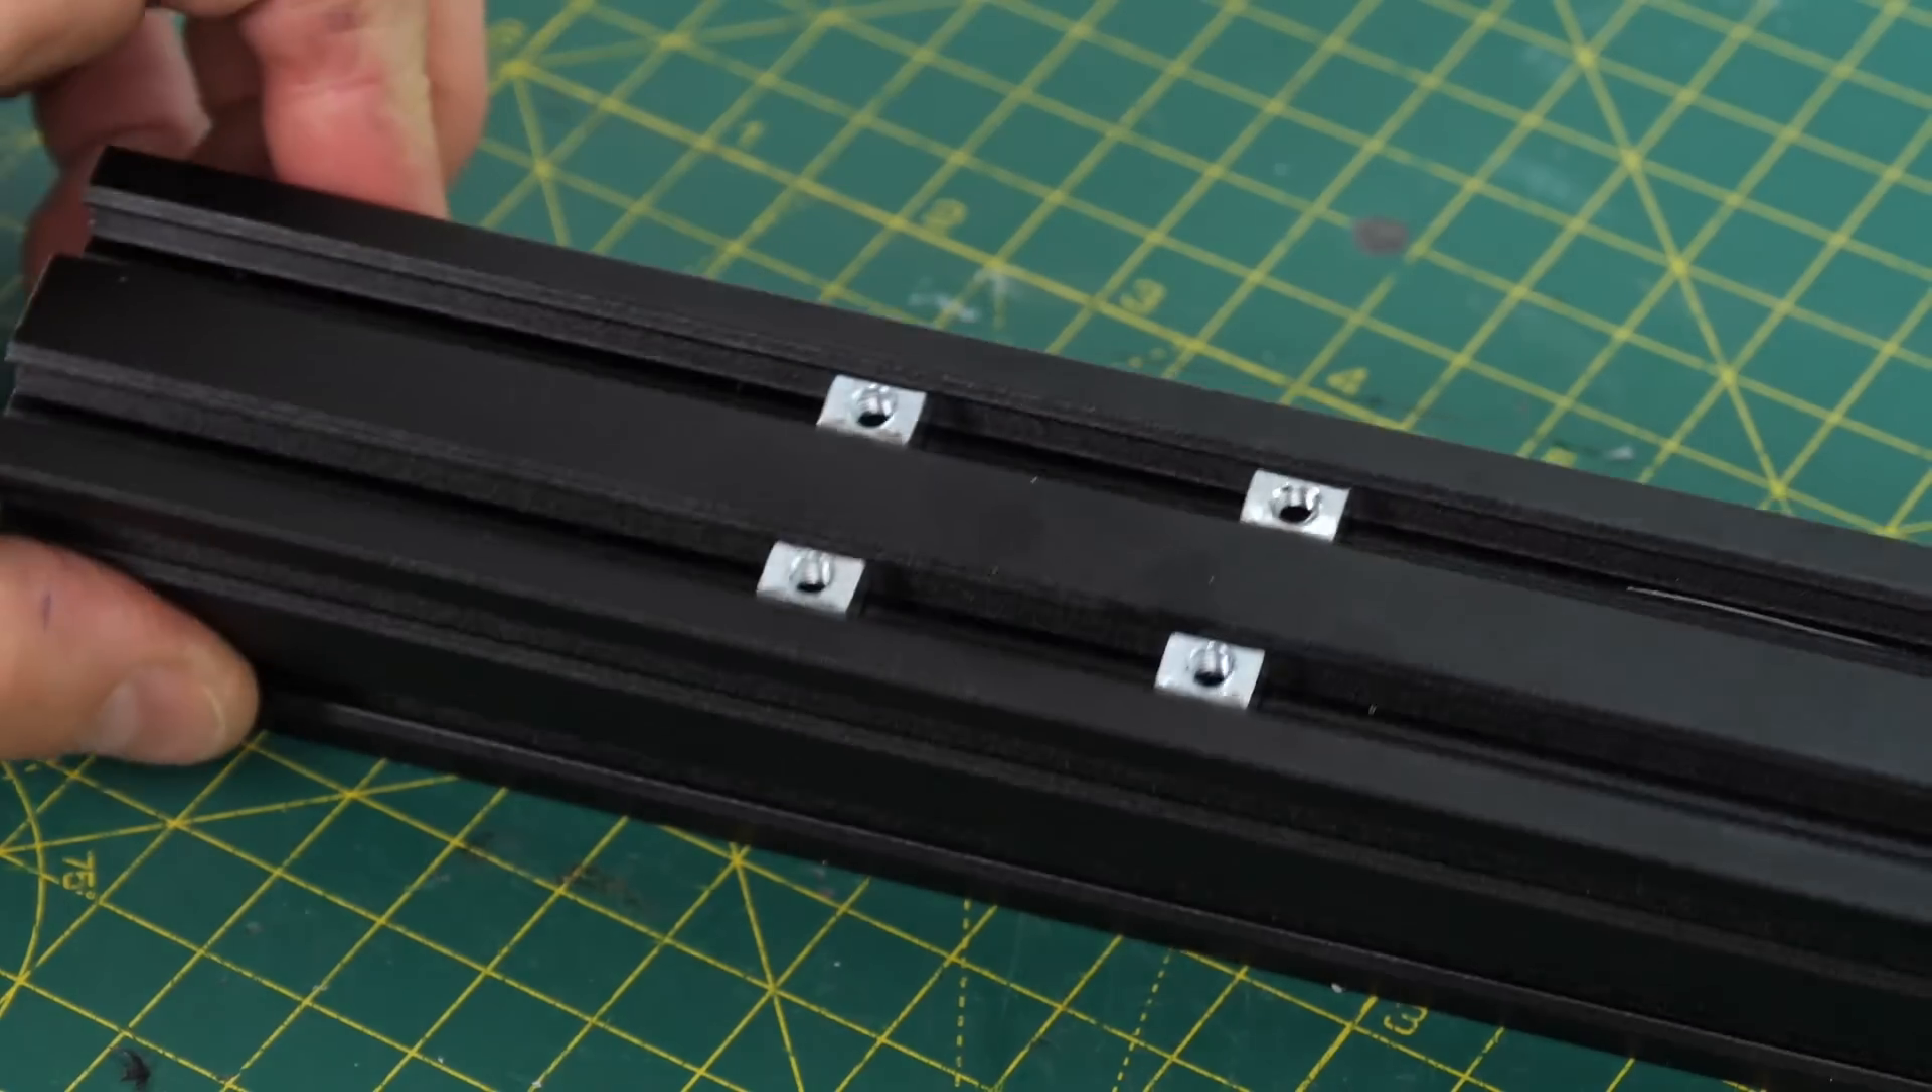The first part has 4 of those T-nuts installed and it's a 3D printed plate so I'm going to put 4 bolts in there and screw that down nice and tight.